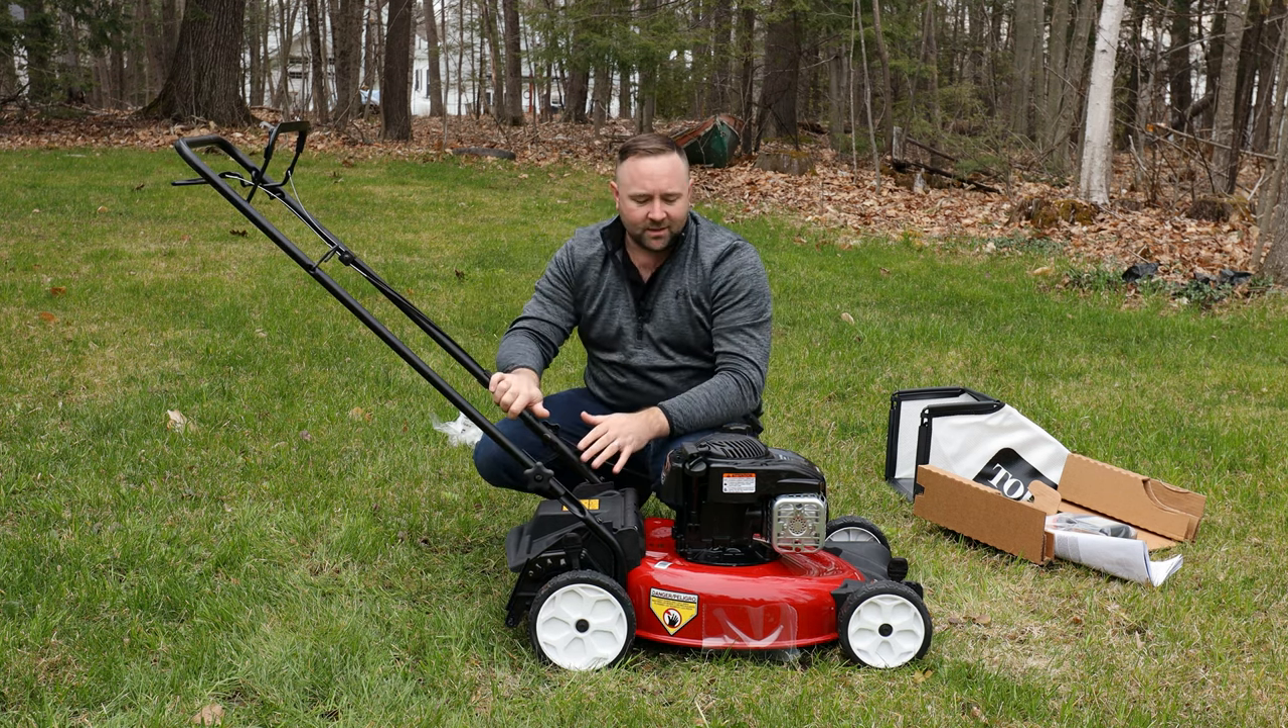And there we go we've attached the handlebars to the mower.